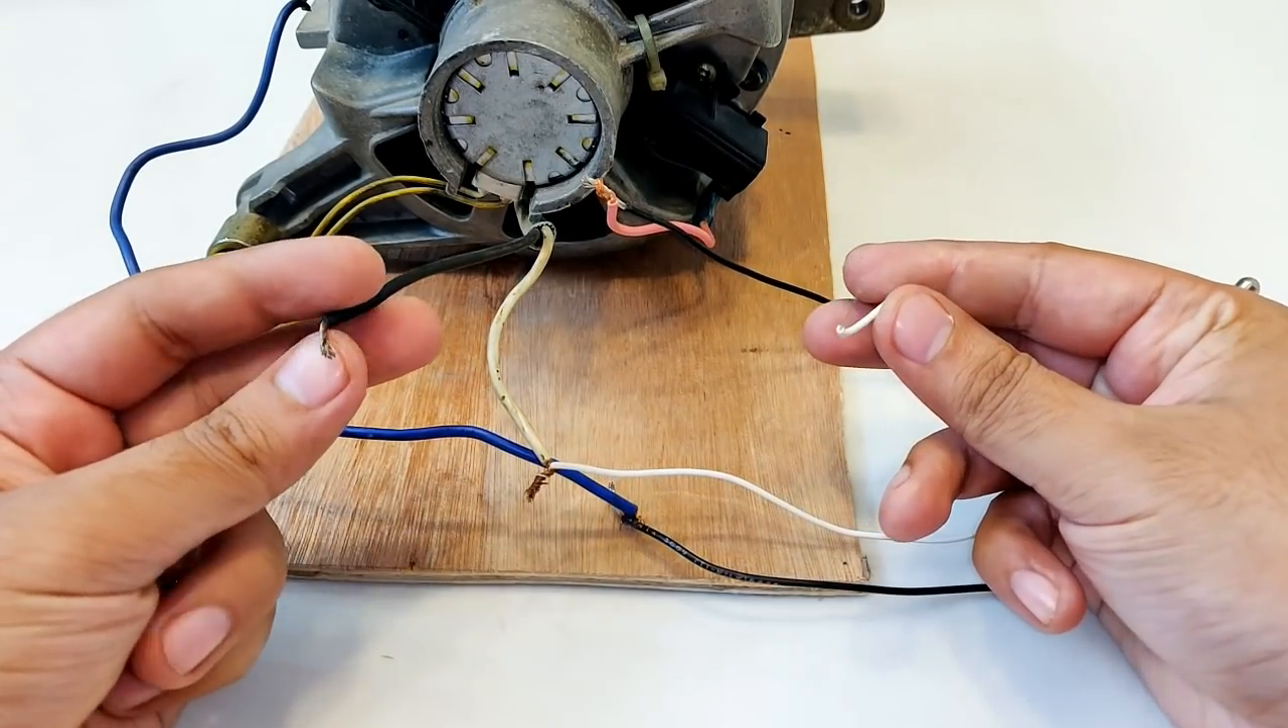Now in total we have only two wires left. This black wire and this white wire which will be connected to the battery and we are done.